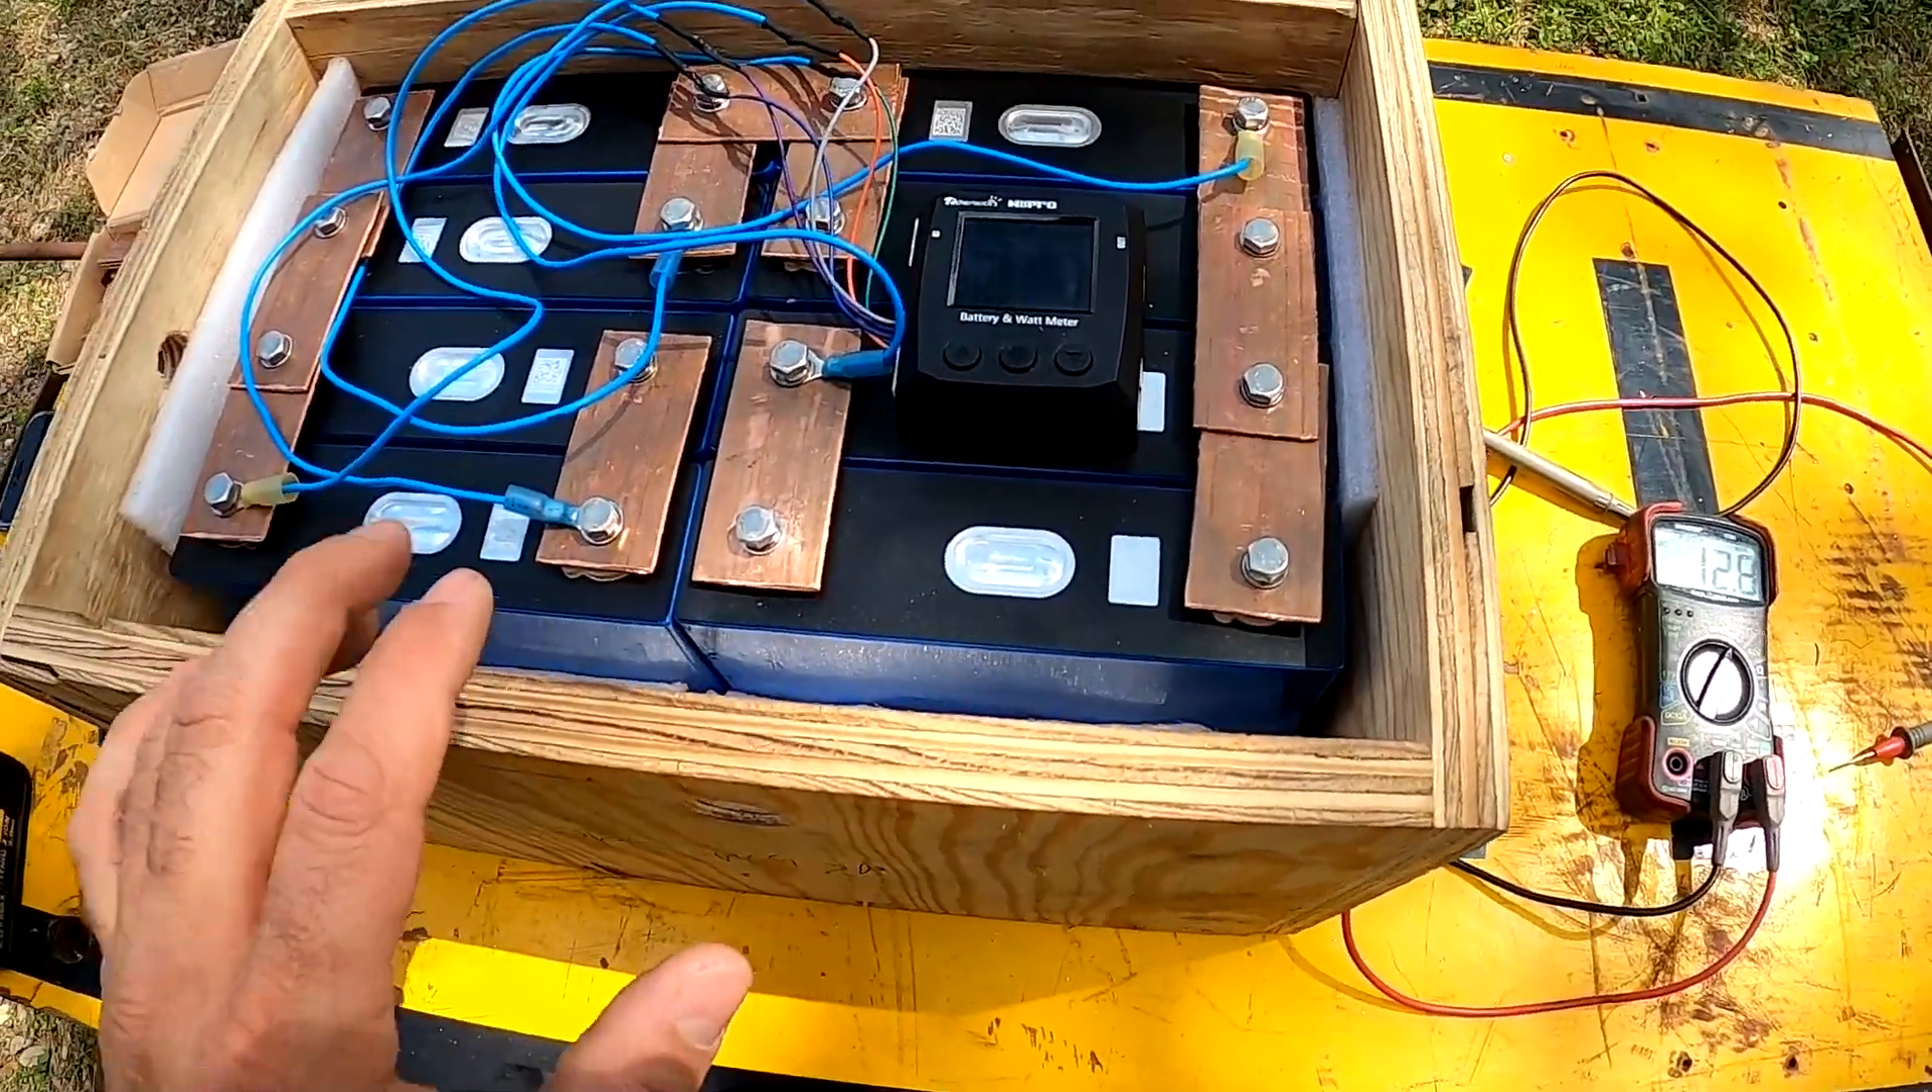So i have the batteries in the box and i have the bus bars all put on it.